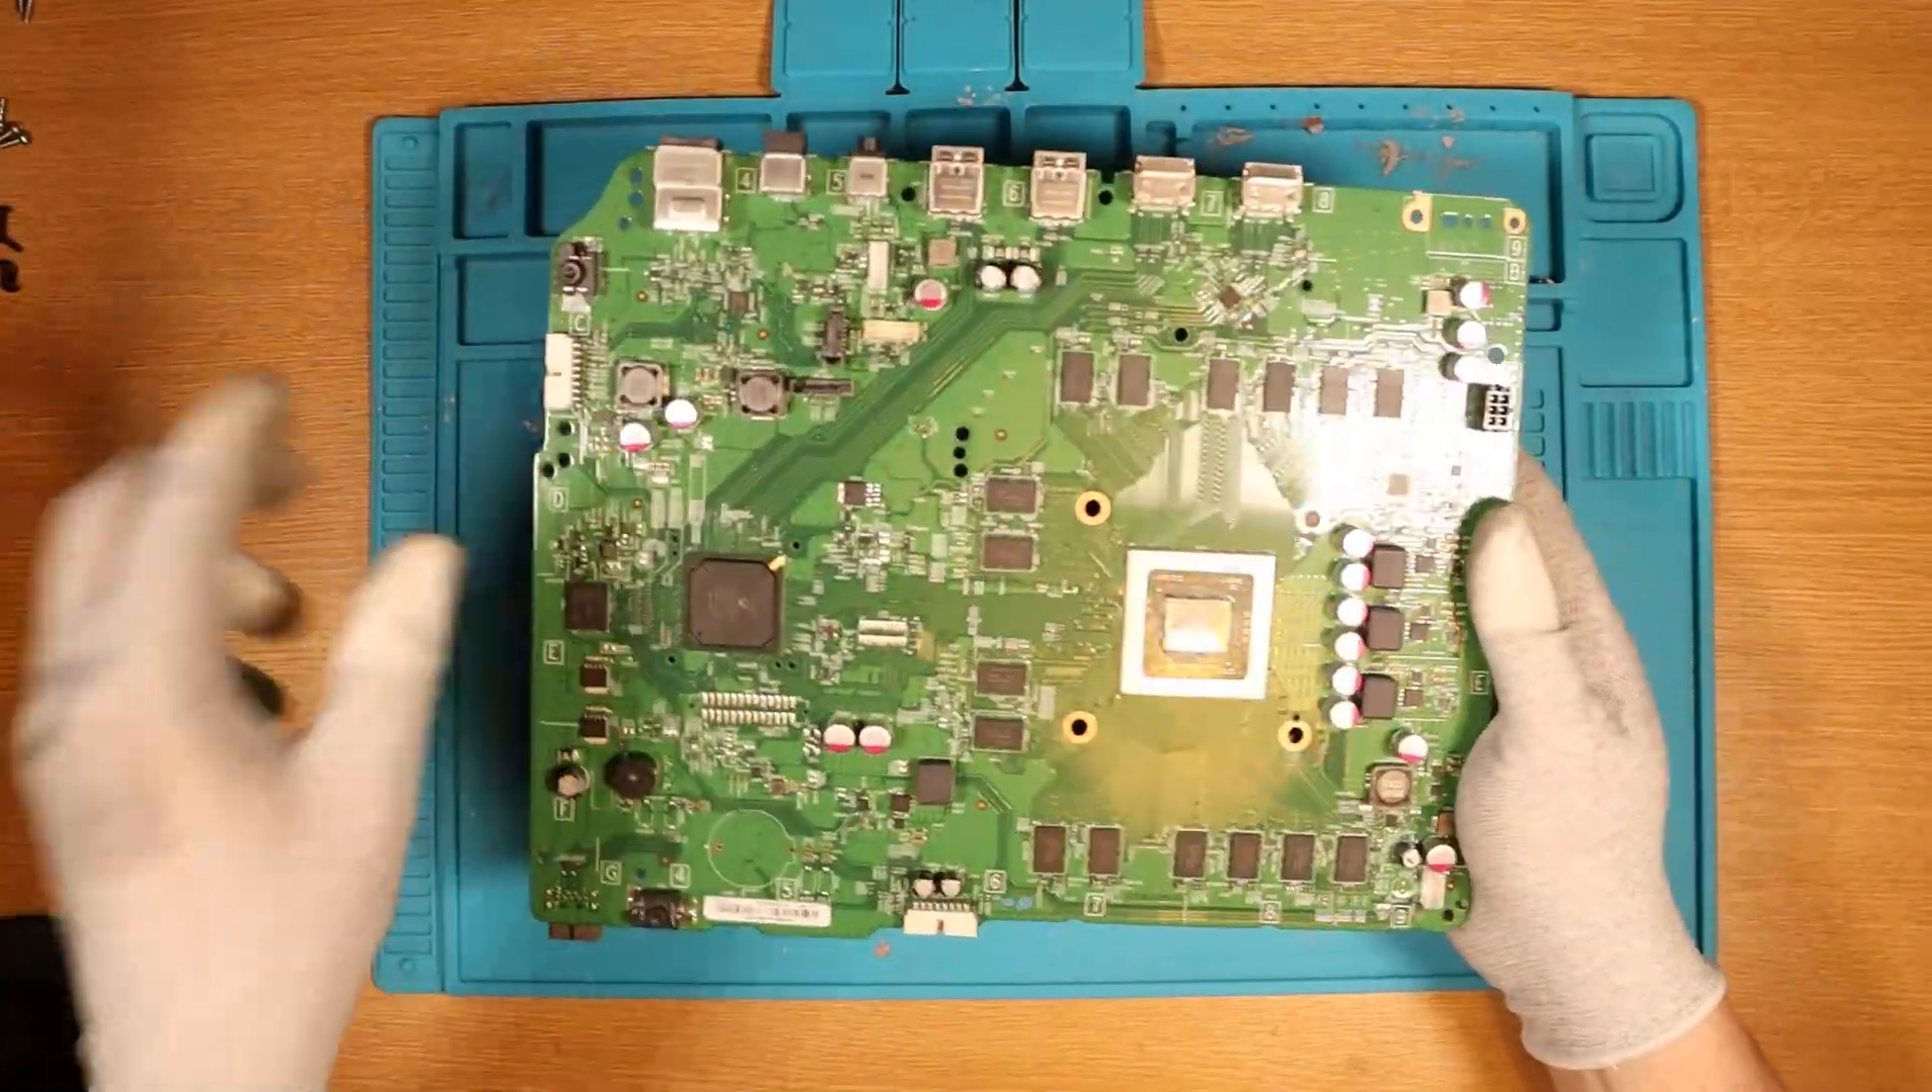We now have the Xbox One S apart.